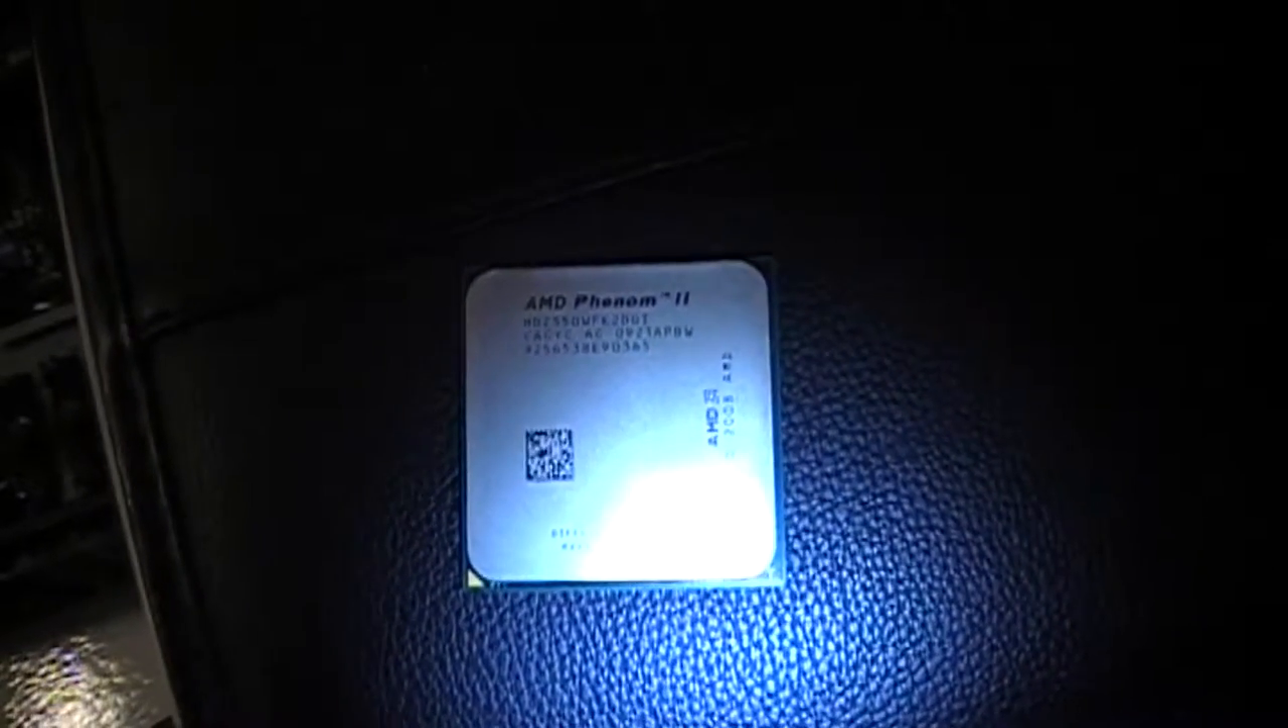All right so the processor is out this is our AMD Phenom 2.